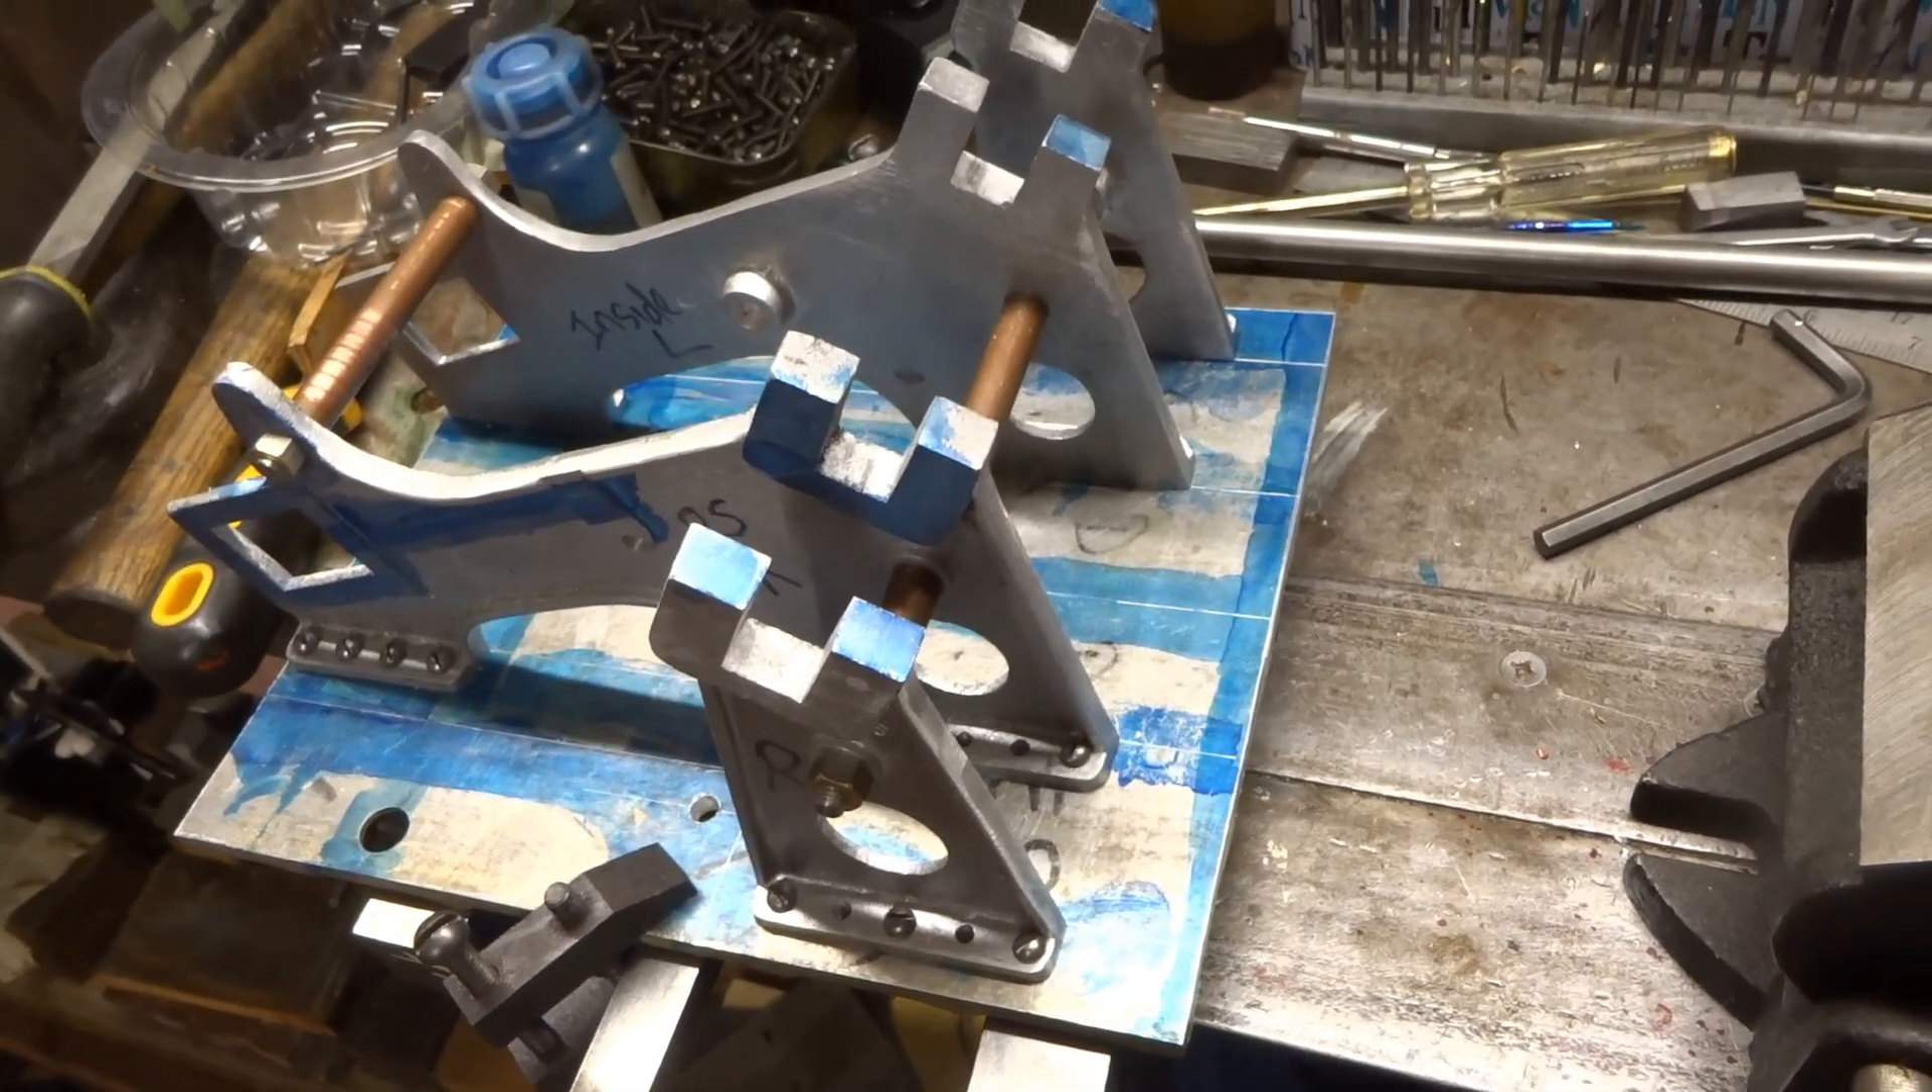I've got the side frames of this engine lined up and screwed to the base plate.